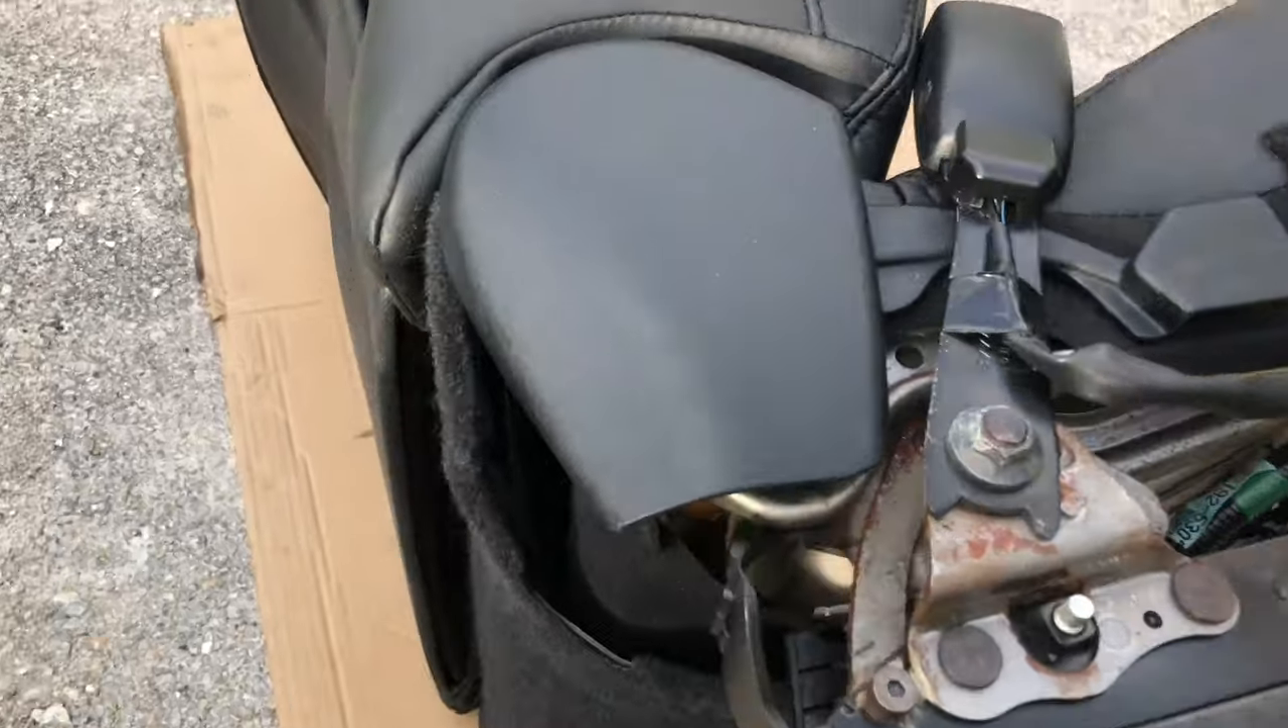At this point I had to take out the seat because I was having difficulties recording the rest of the steps, but it's not necessary.